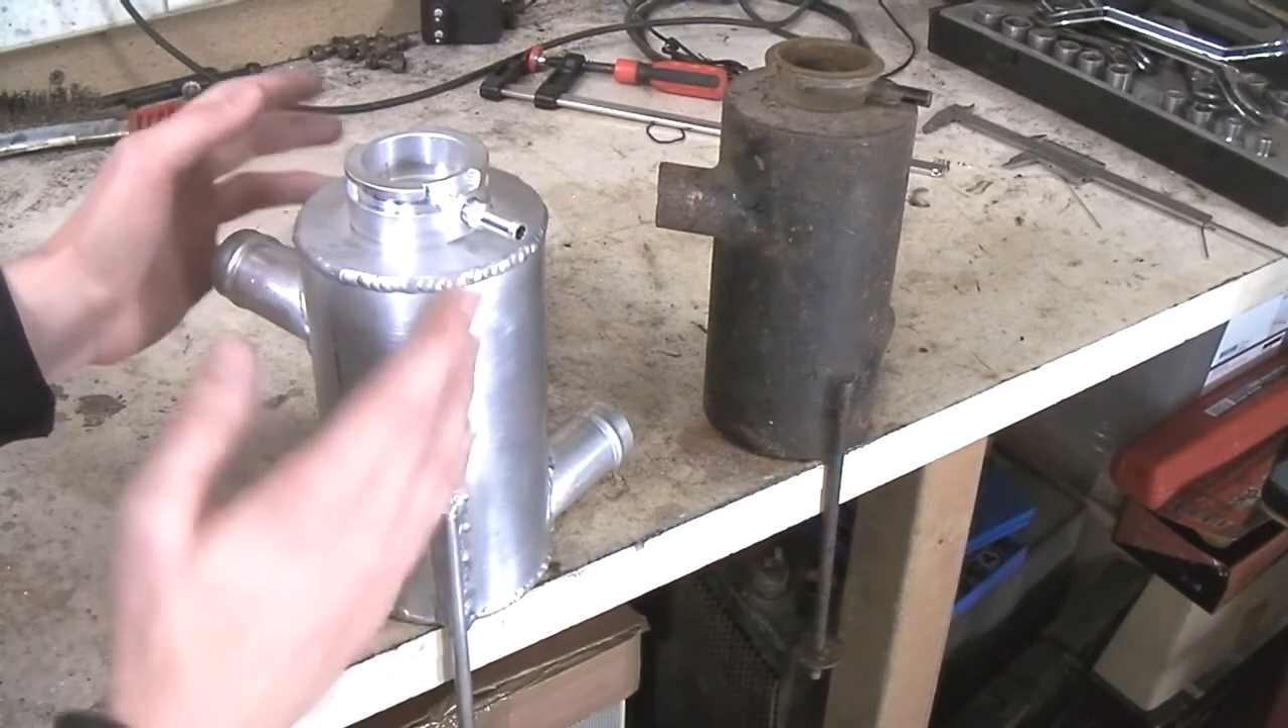So I've finished welding up the complete coolant tank, as you can see, this is the one that I made, this is the original one.